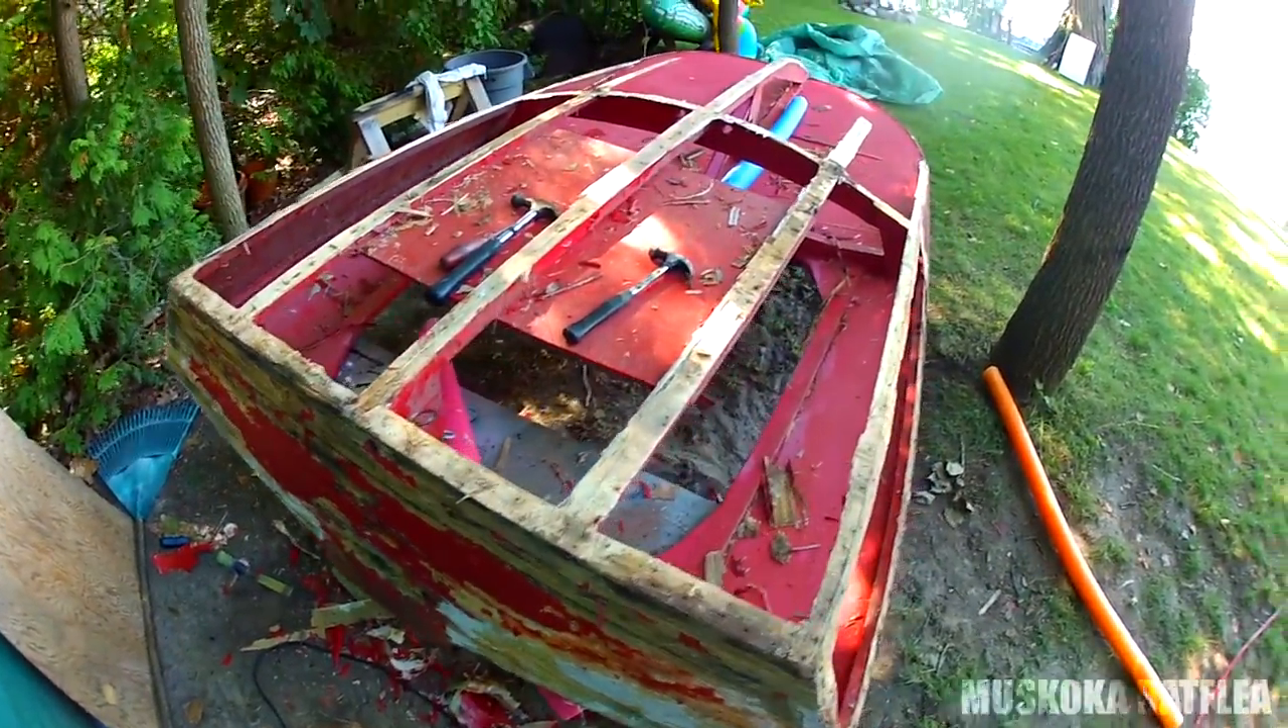I've got most of the plywood hull removed and I still have to sand out and take out a lot of this crap here.